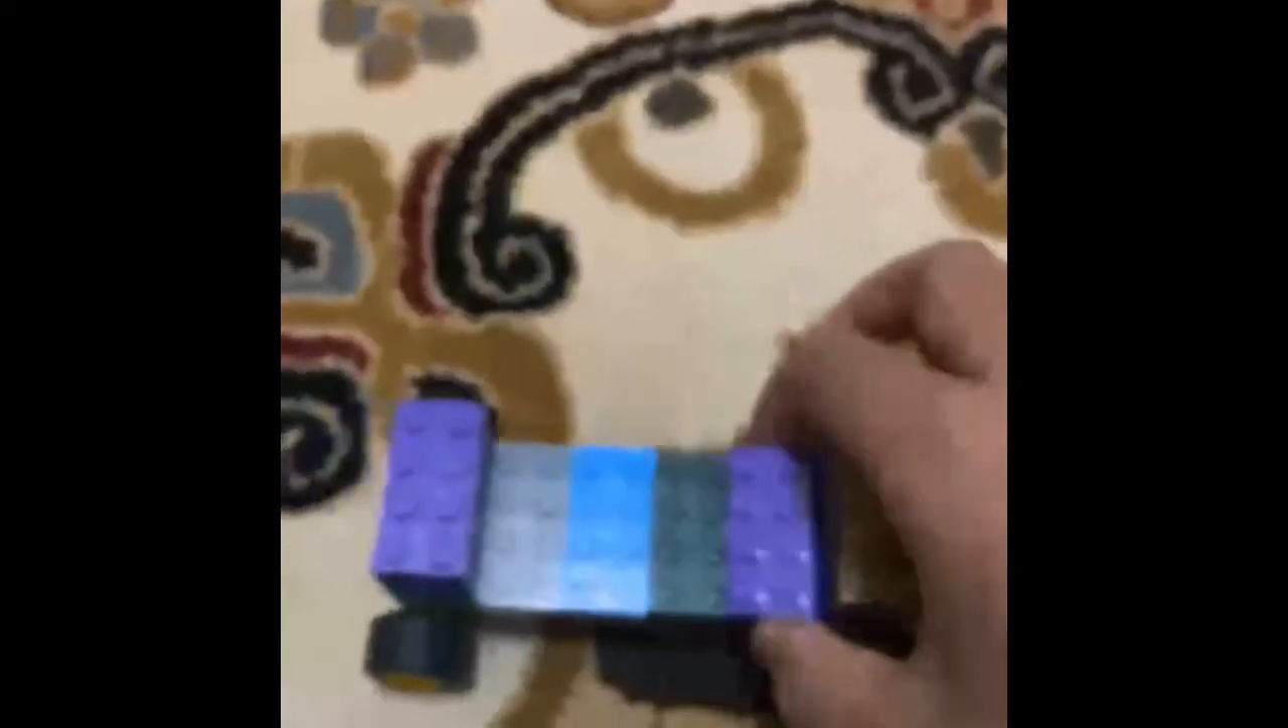All right so as you can see i attached some lego bricks onto the four by twelve so it looks like this.